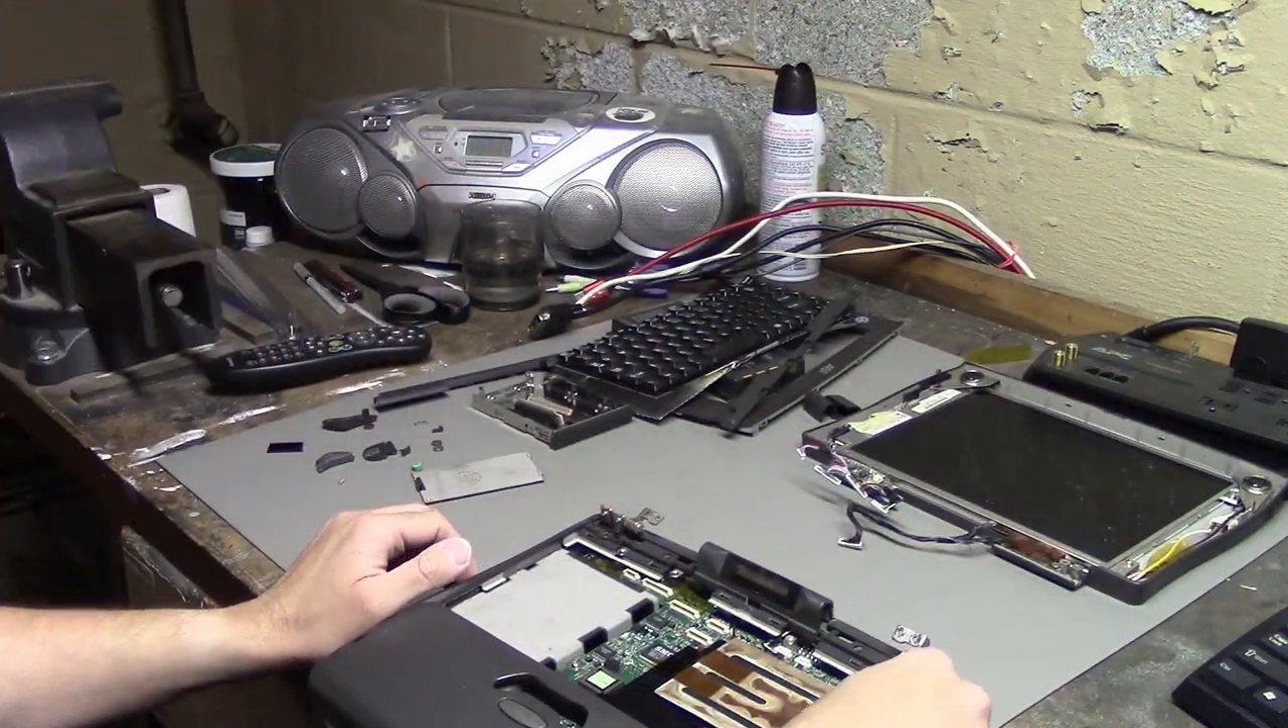Here's the screen and all of its different cables disconnected.